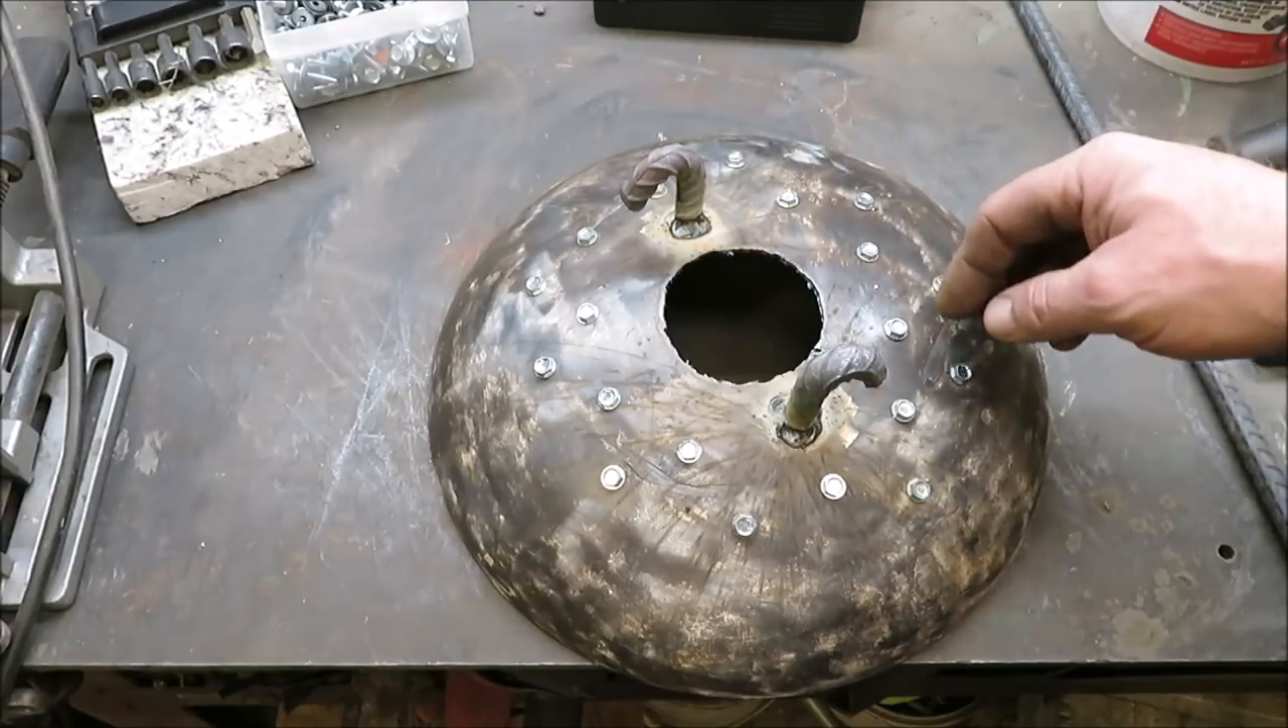Okay this is what we got so far for the lid I got a bunch of screws in there we got our handle where we can get this thing on and off.